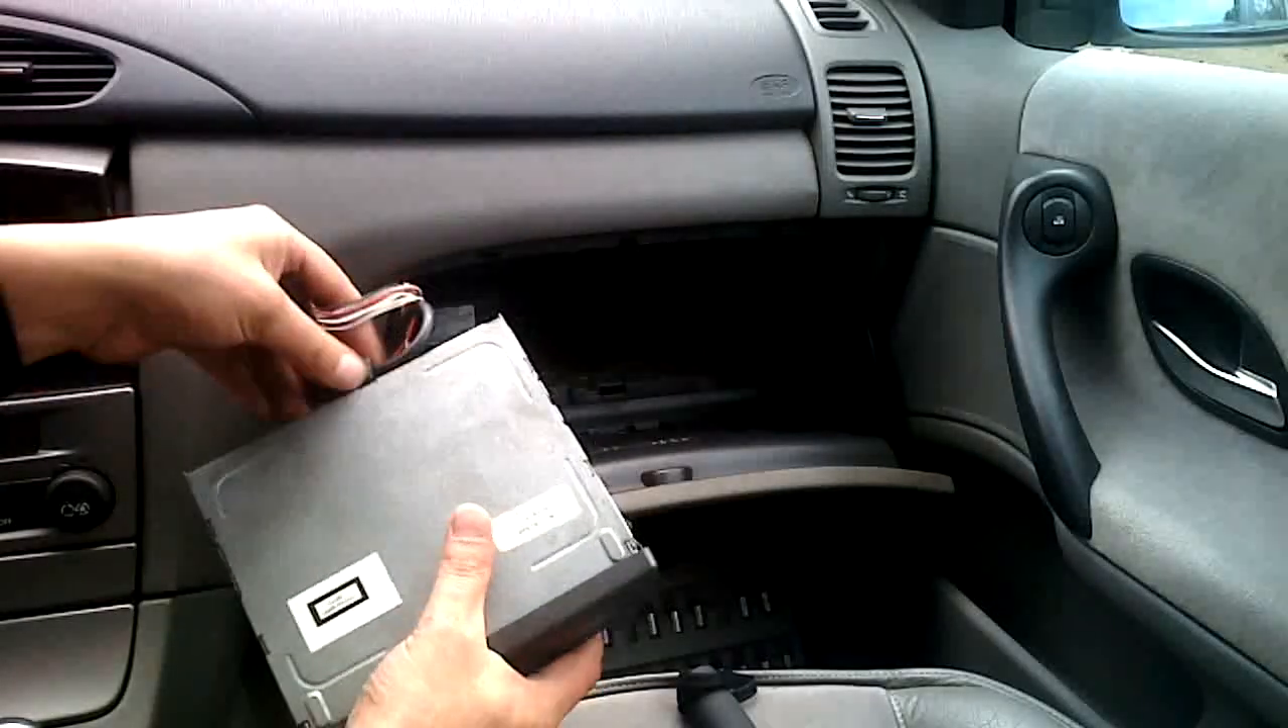Nie wsadzam jeszcze schowka, nie montuję tego na stałe.